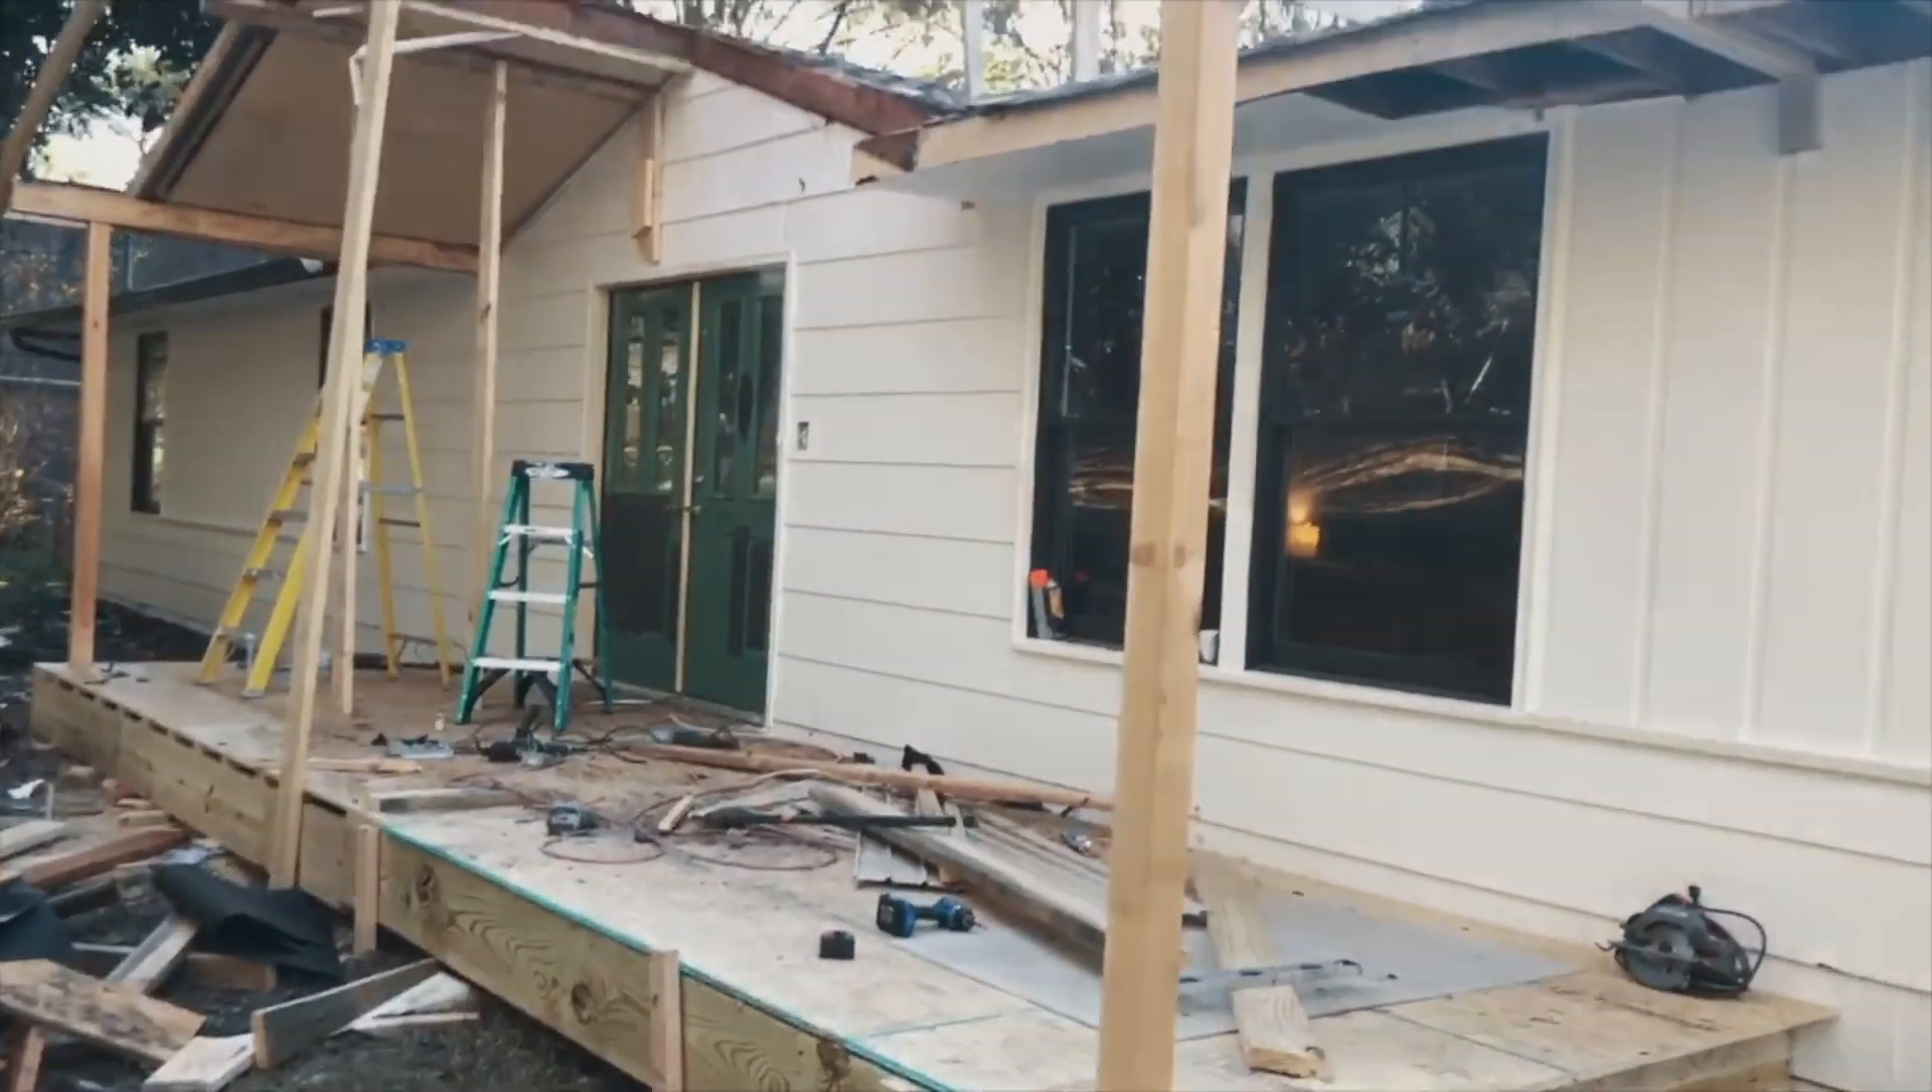We started putting some beams on the platform so our porch will be a lot bigger.